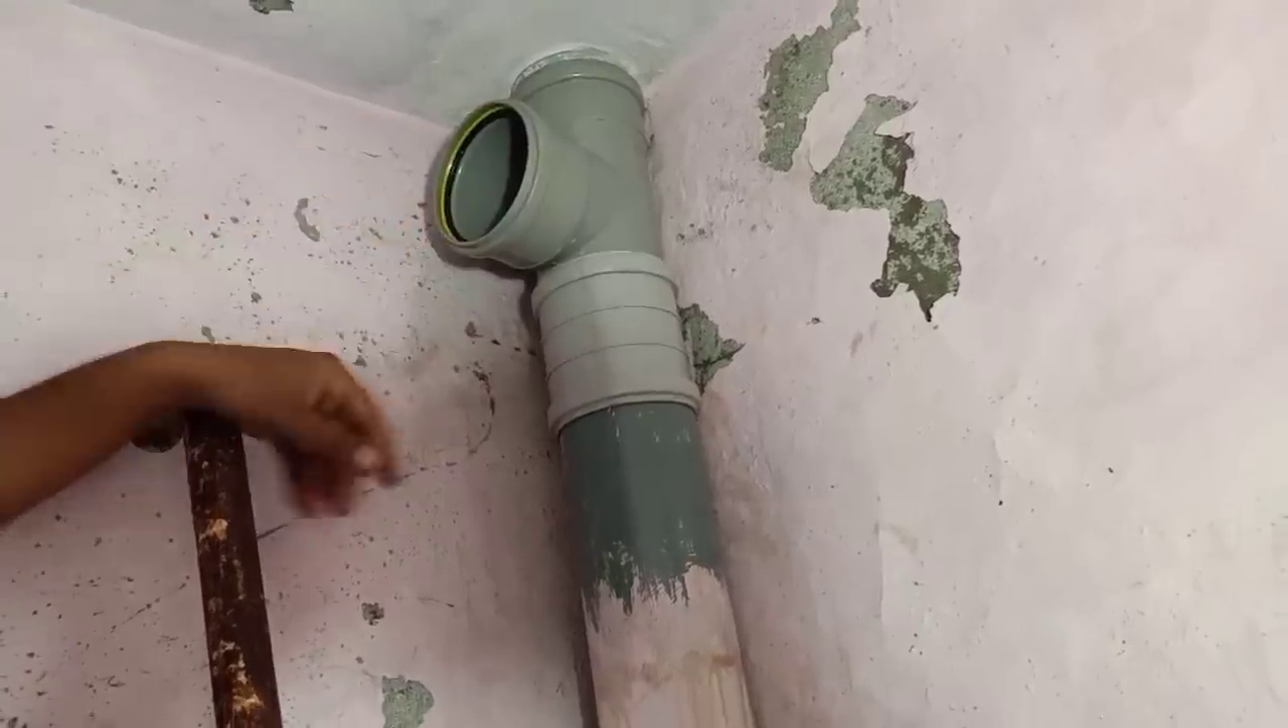तो आप देखें दोस्तों यहाँ पर T connect हो गया है।